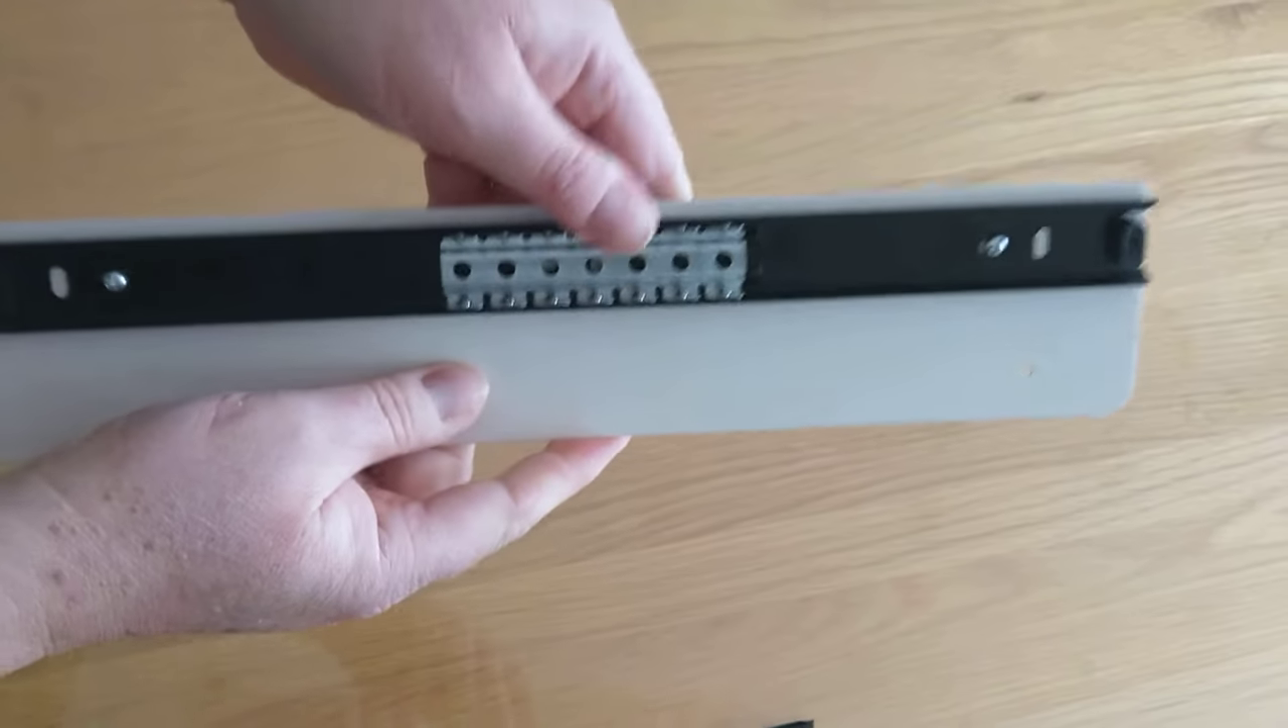Now you have the outer section attached to the white plate.